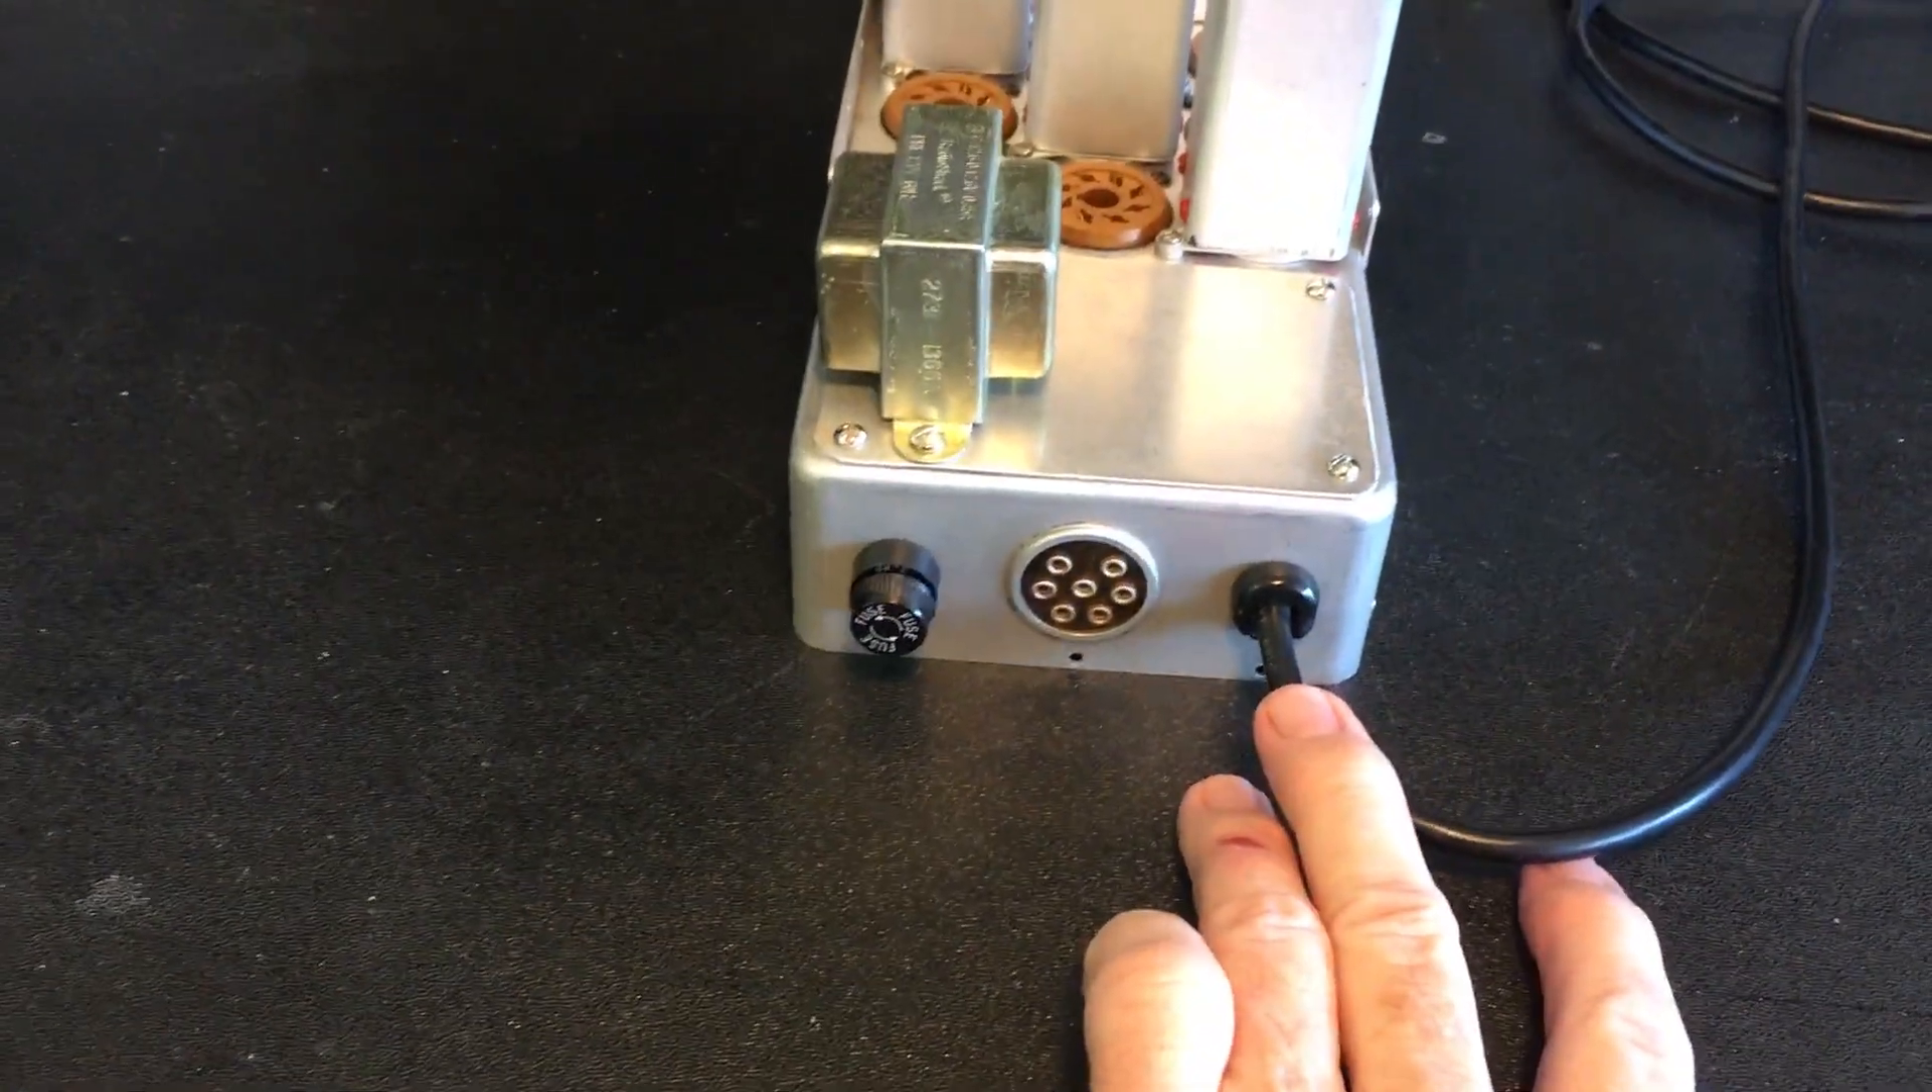Let's turn it around and we did add the power cord.